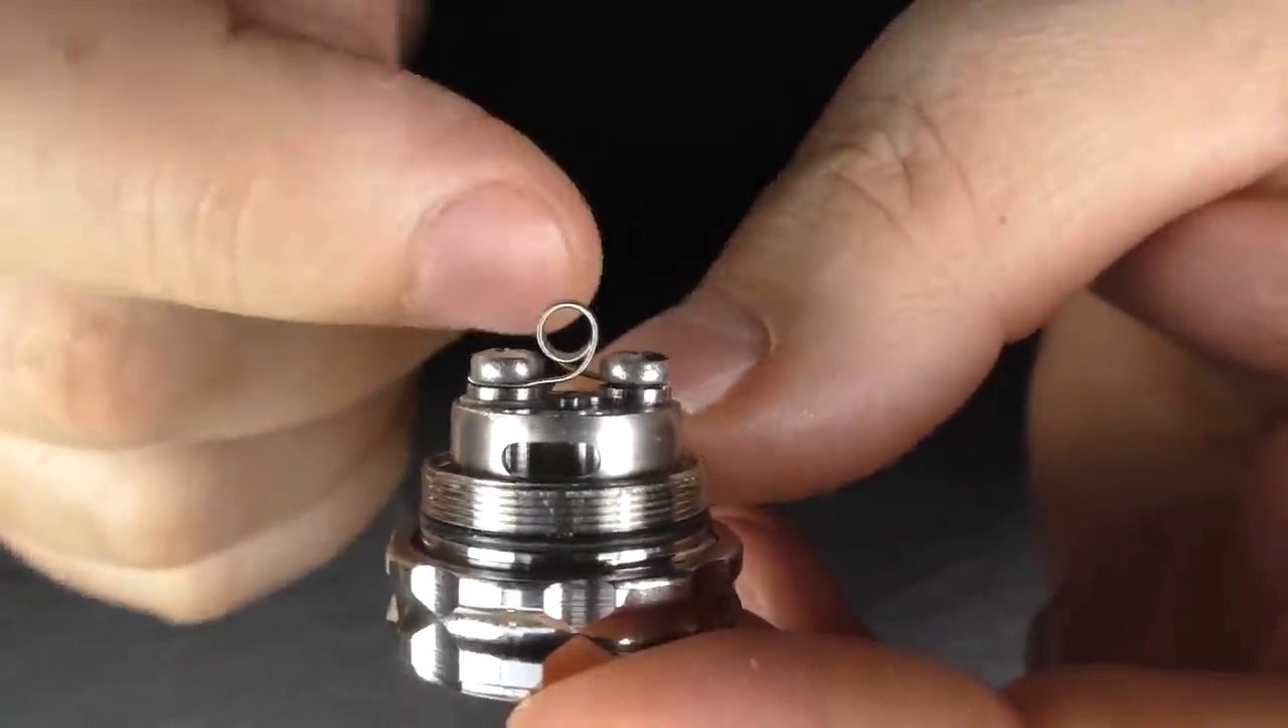Now you can see that the coil has been pulled up and it doesn't sit in between the posts it's sitting up.